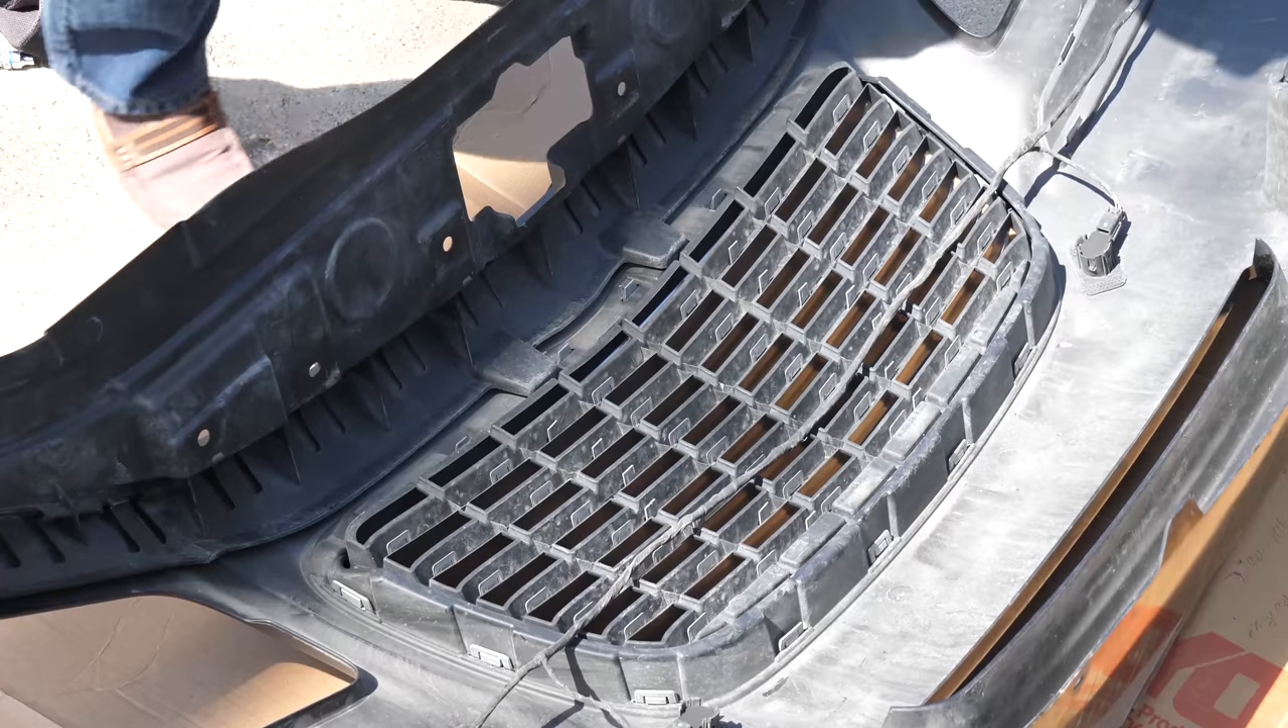Now we have the full grill exposed.